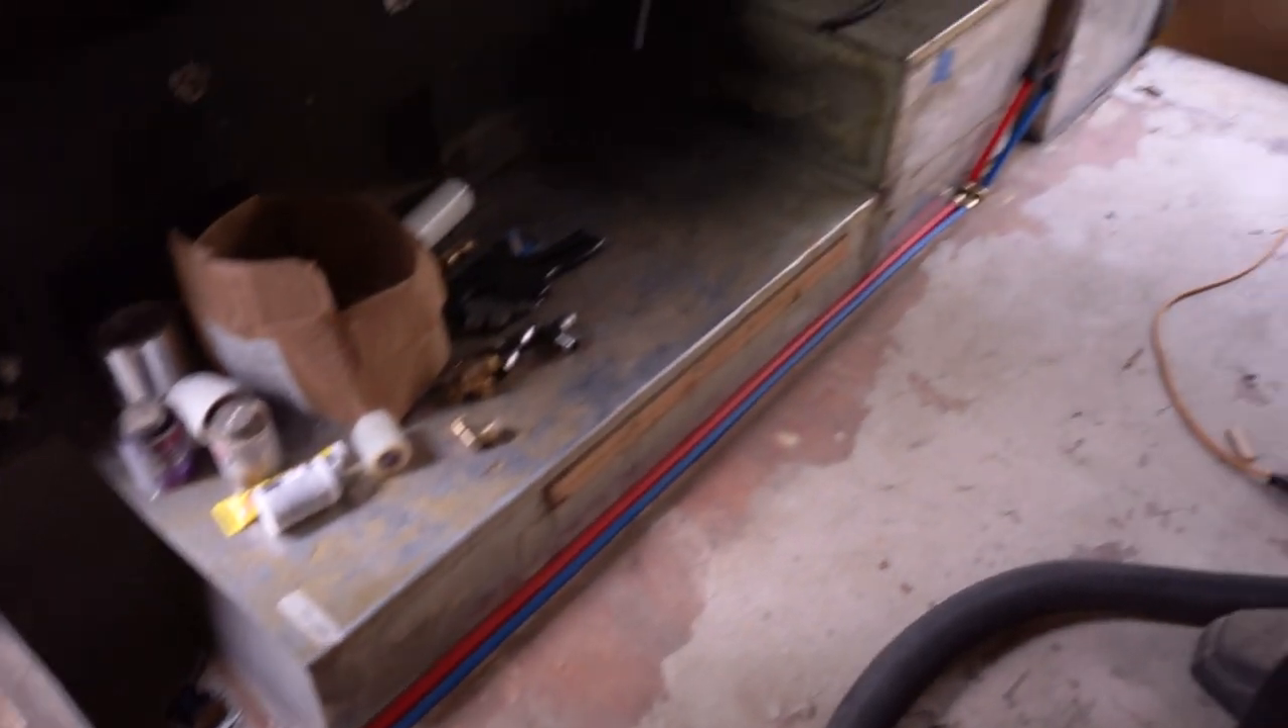So I just finished putting the hot and cold water in the floor for the potential shower.